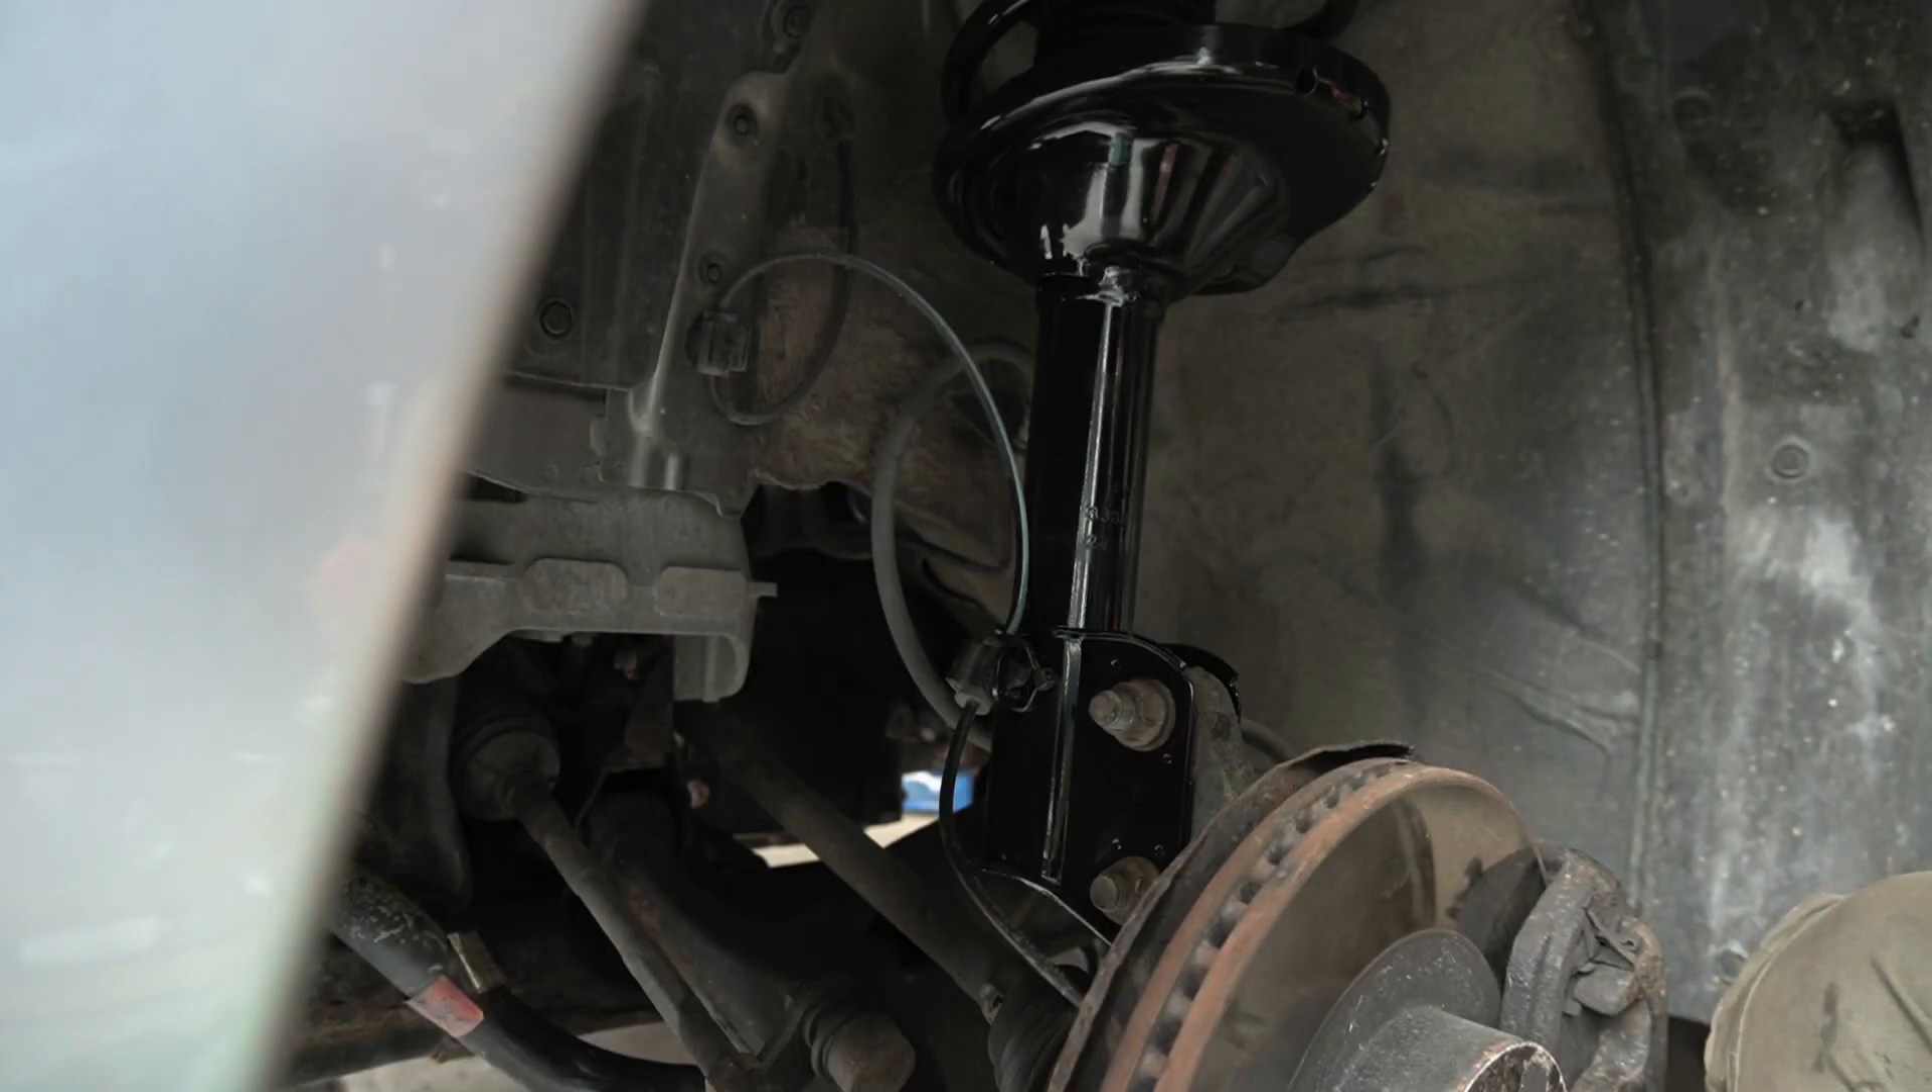And that's it you're done installing your strut.